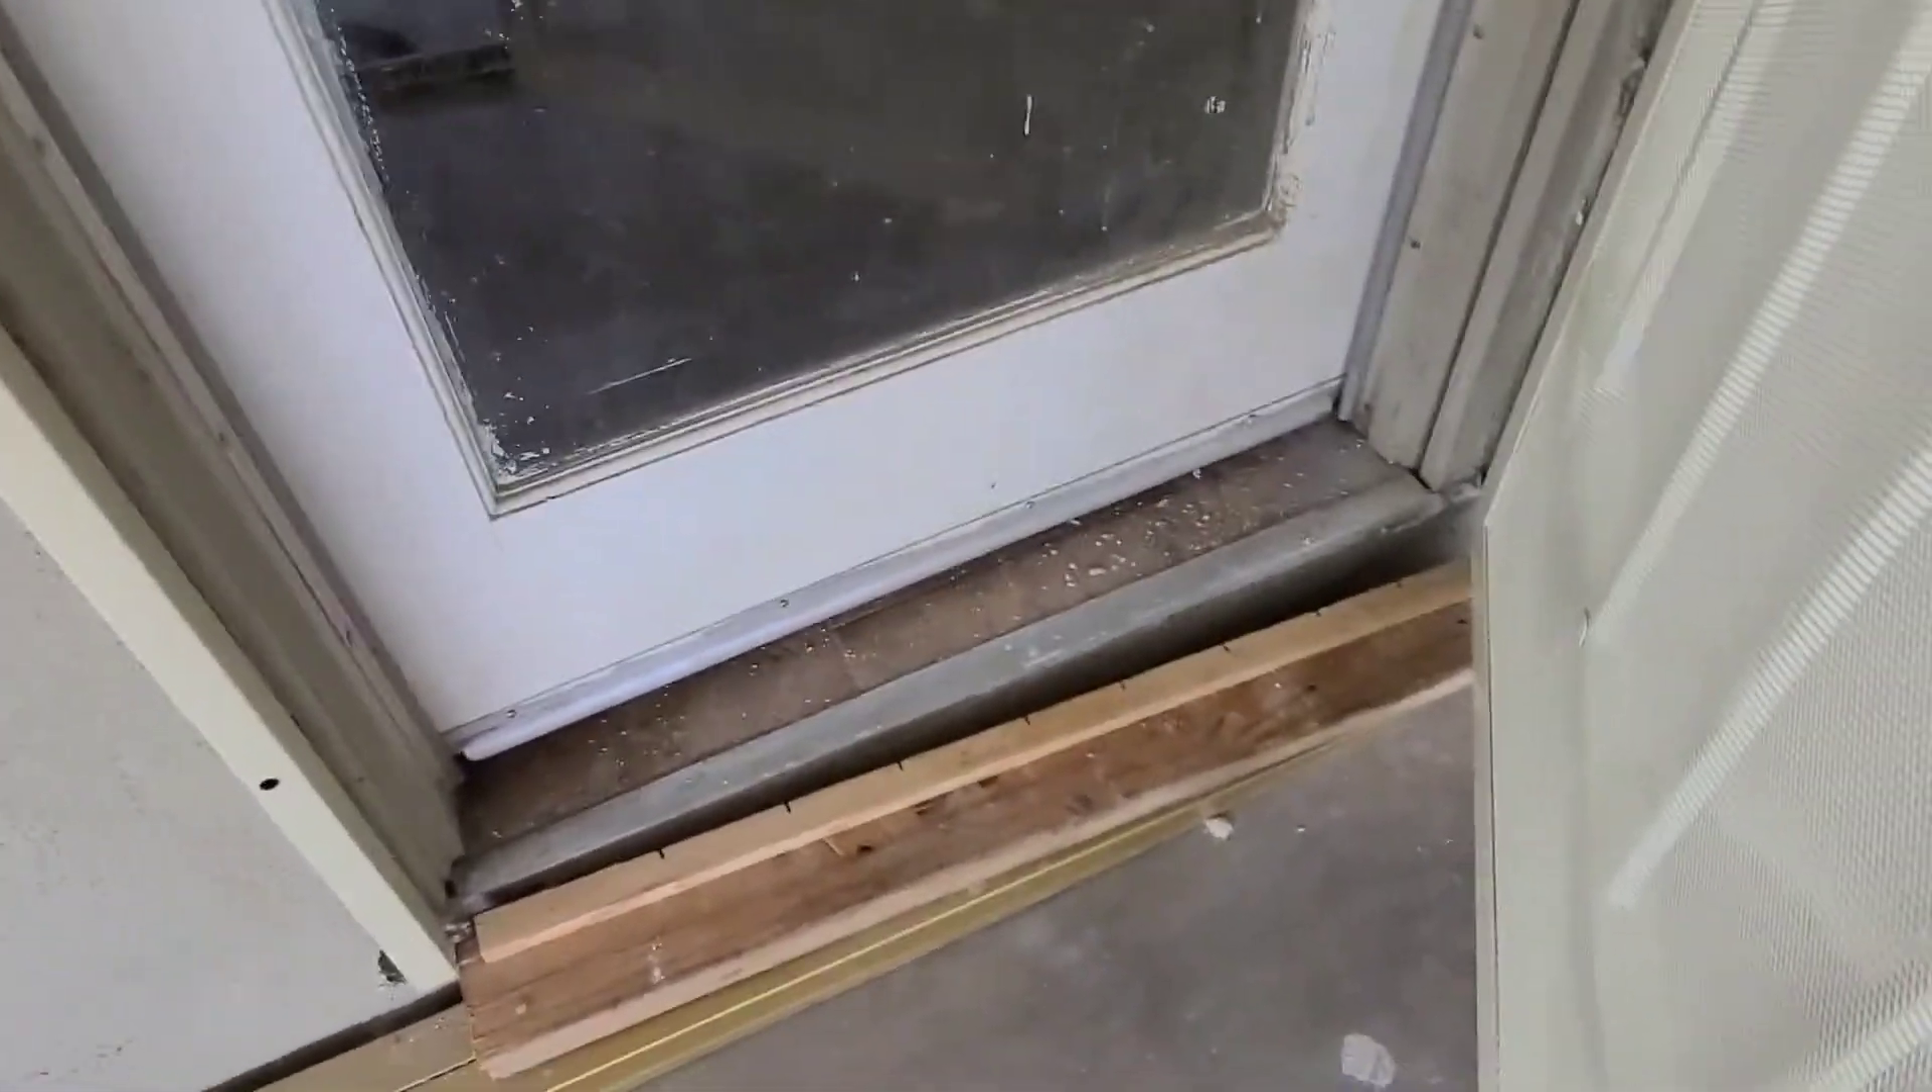Okay, I've got my spacers down.